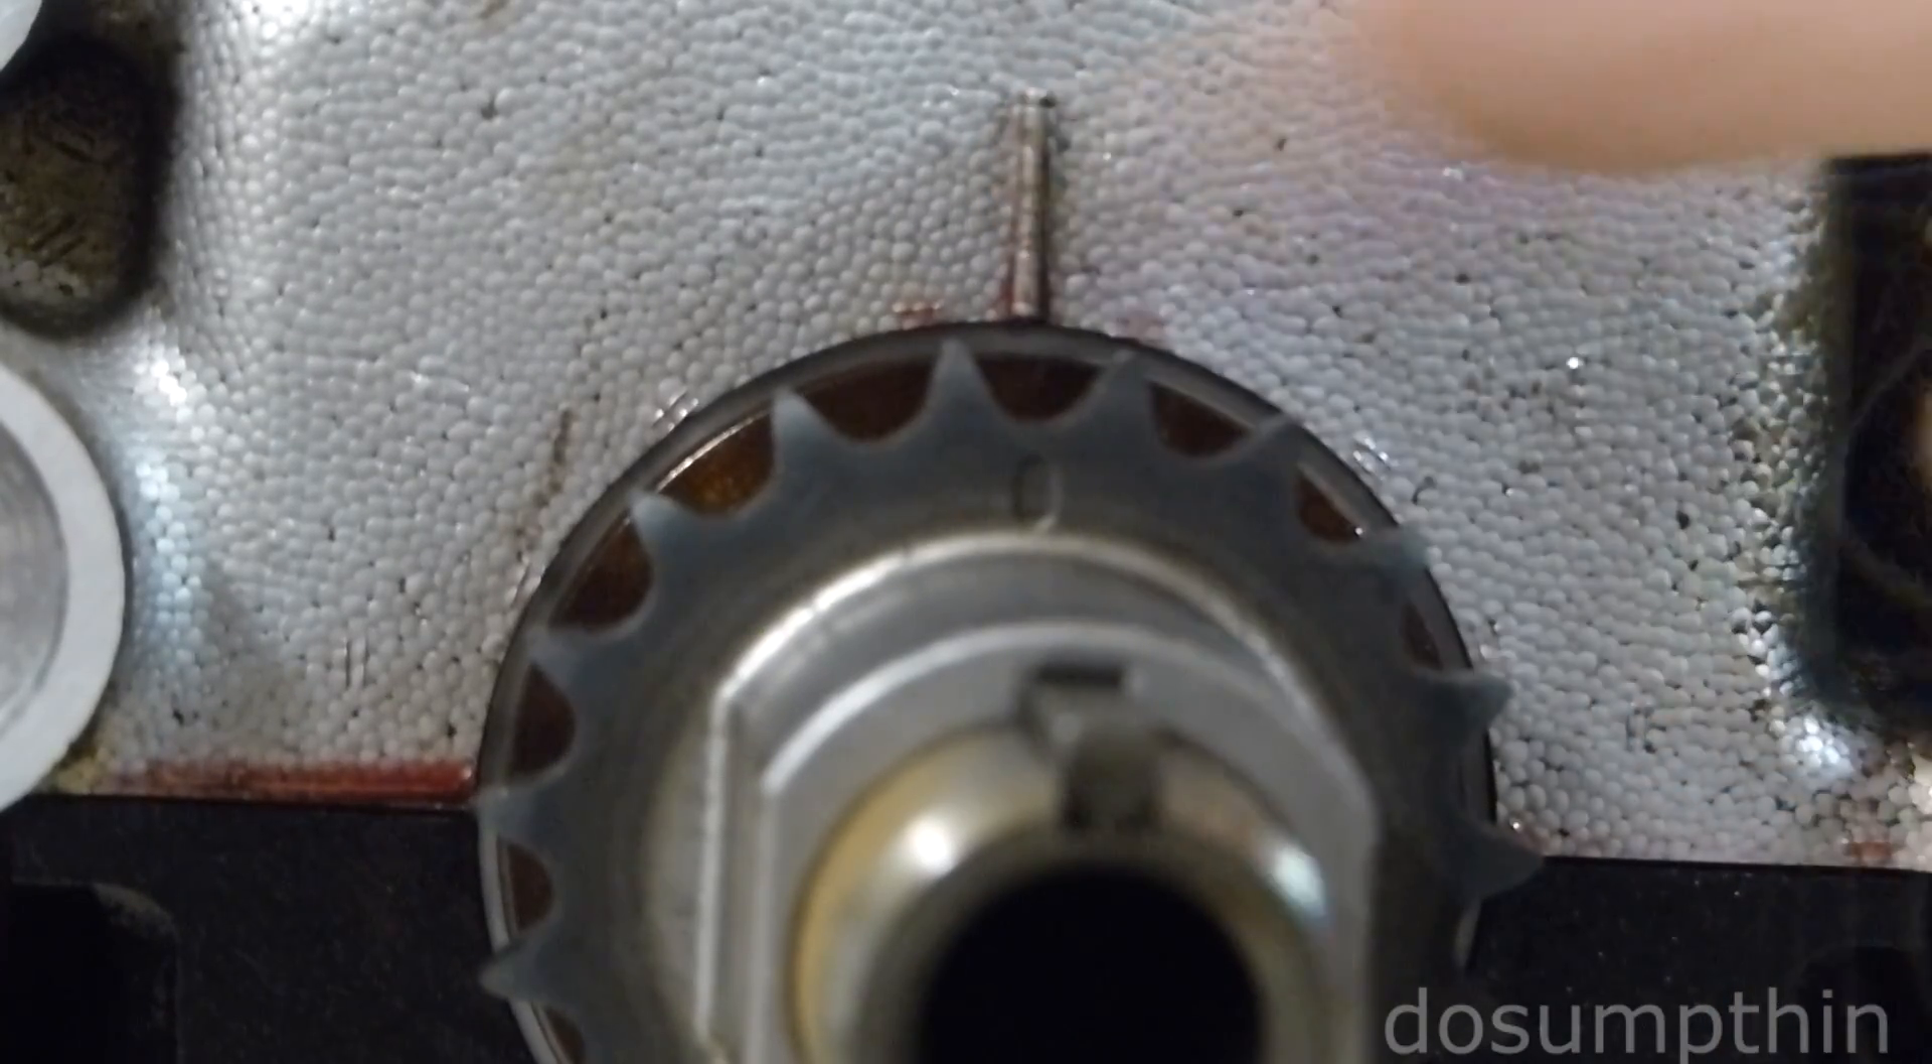Our crankshaft sprocket timing mark is lined up with the timing mark on the block.